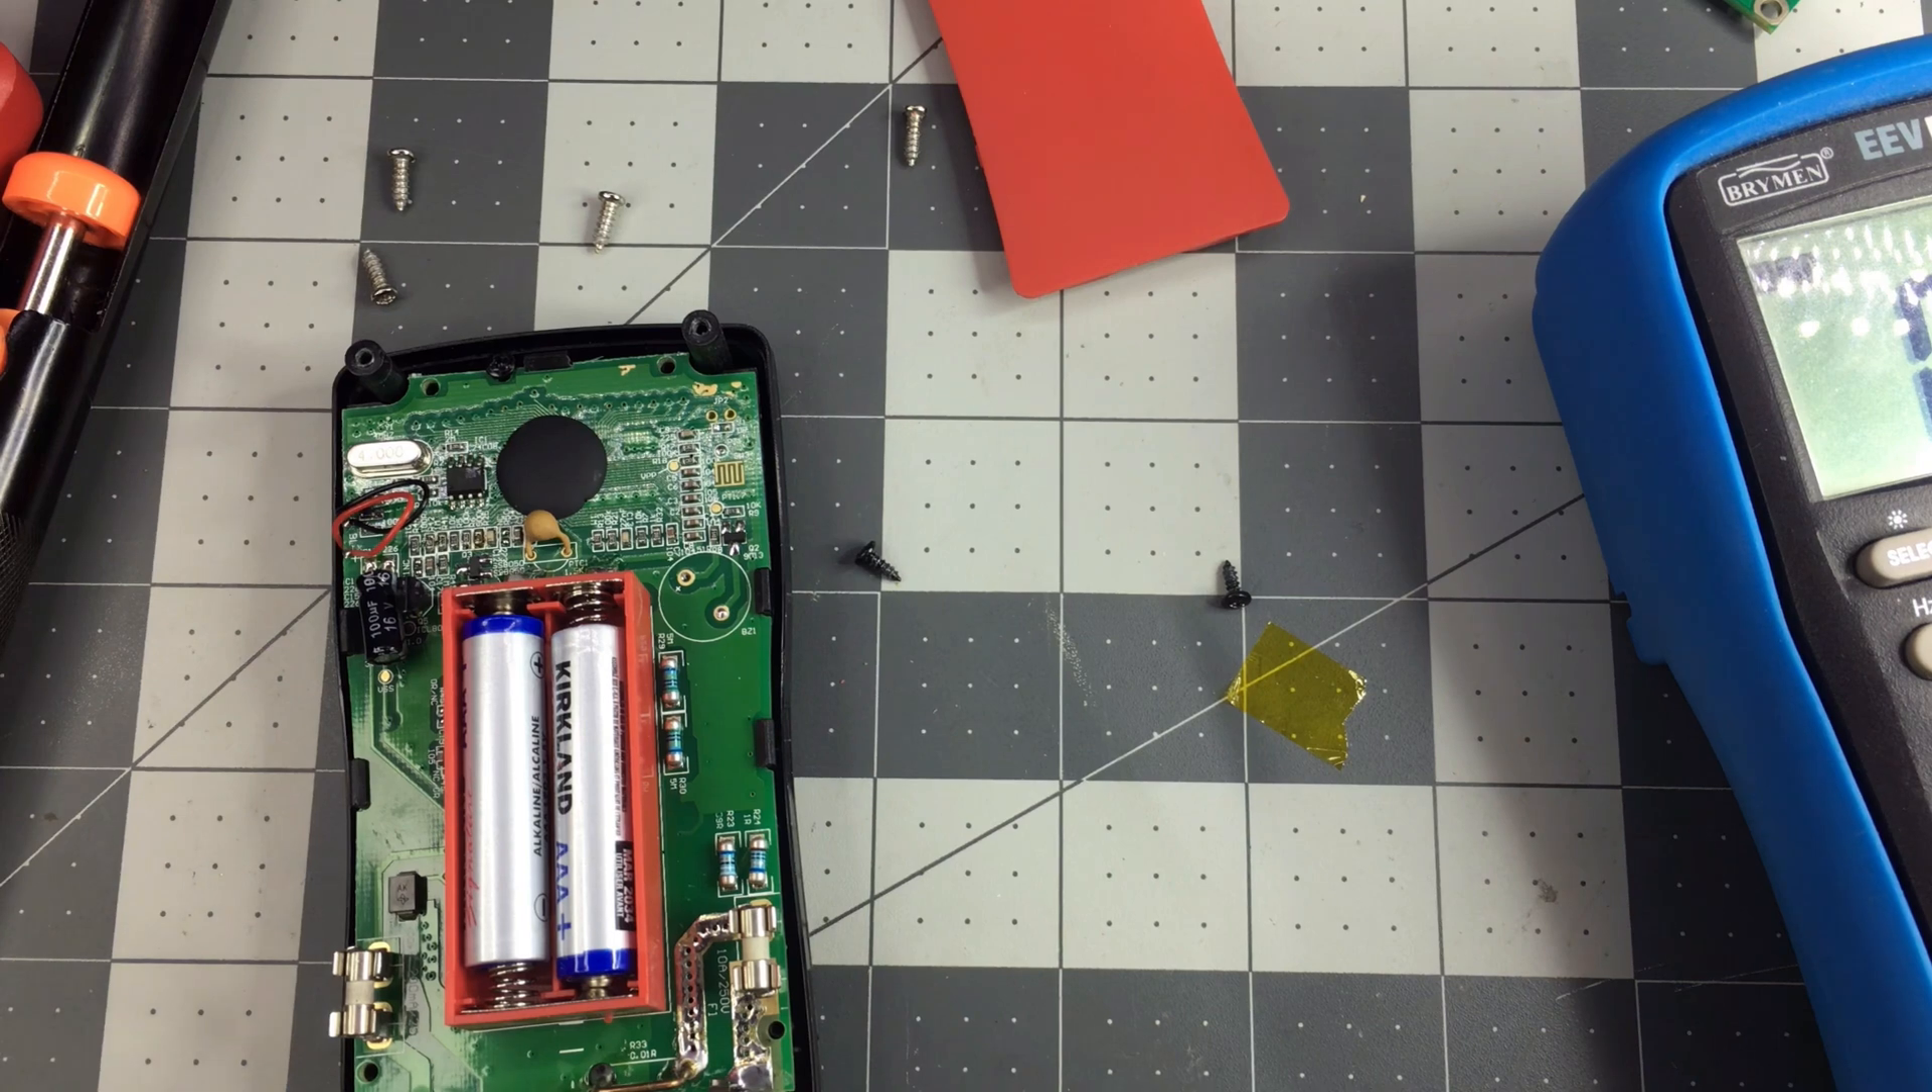Okay, so what I need to do now is put all these little screws back in.